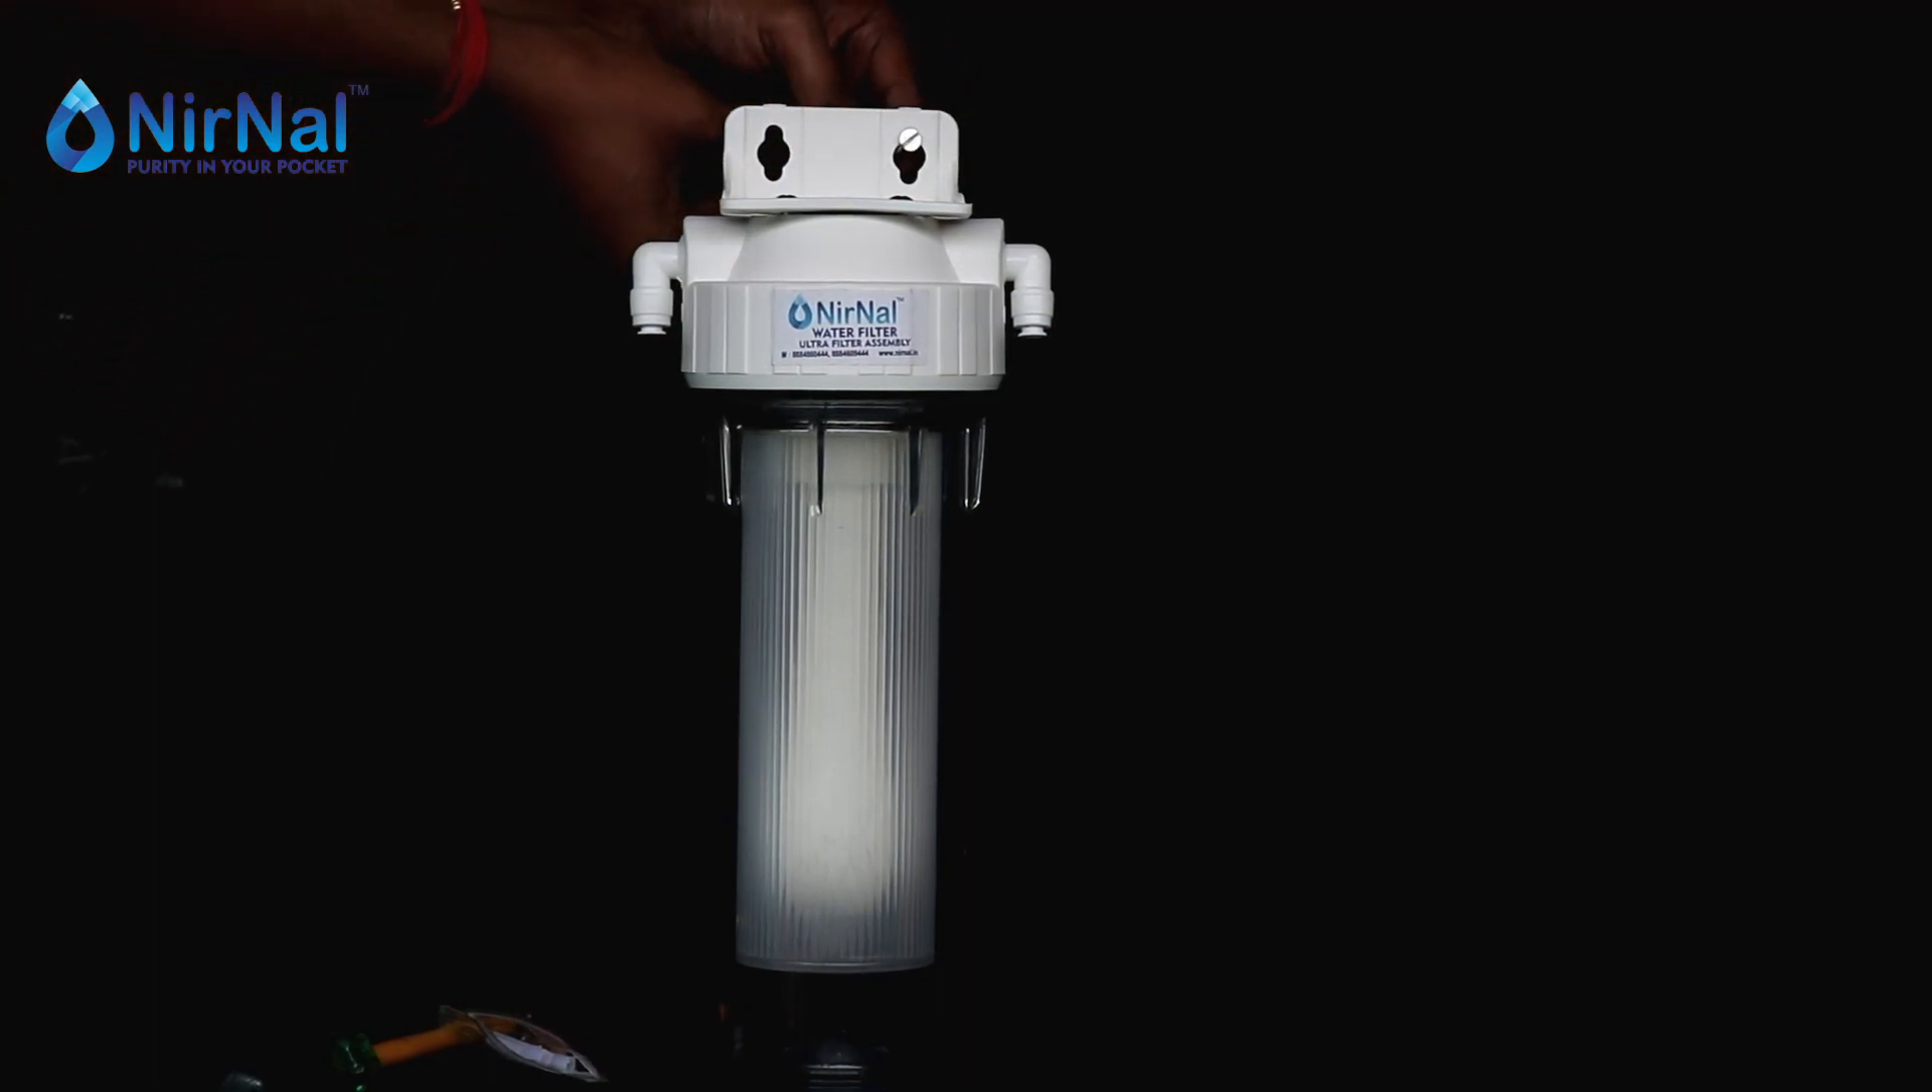So, this is how it looks after attaching the mounting clamp.